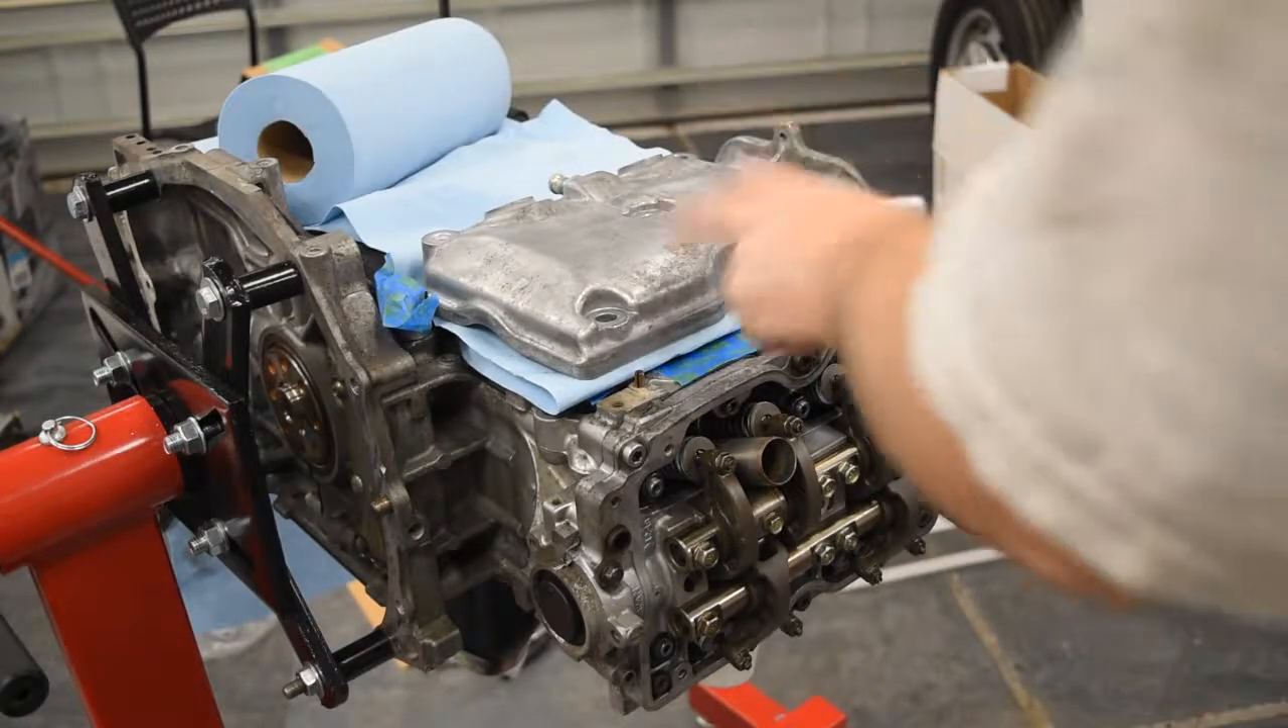All right, so one of the last steps is putting this rocker cover on.